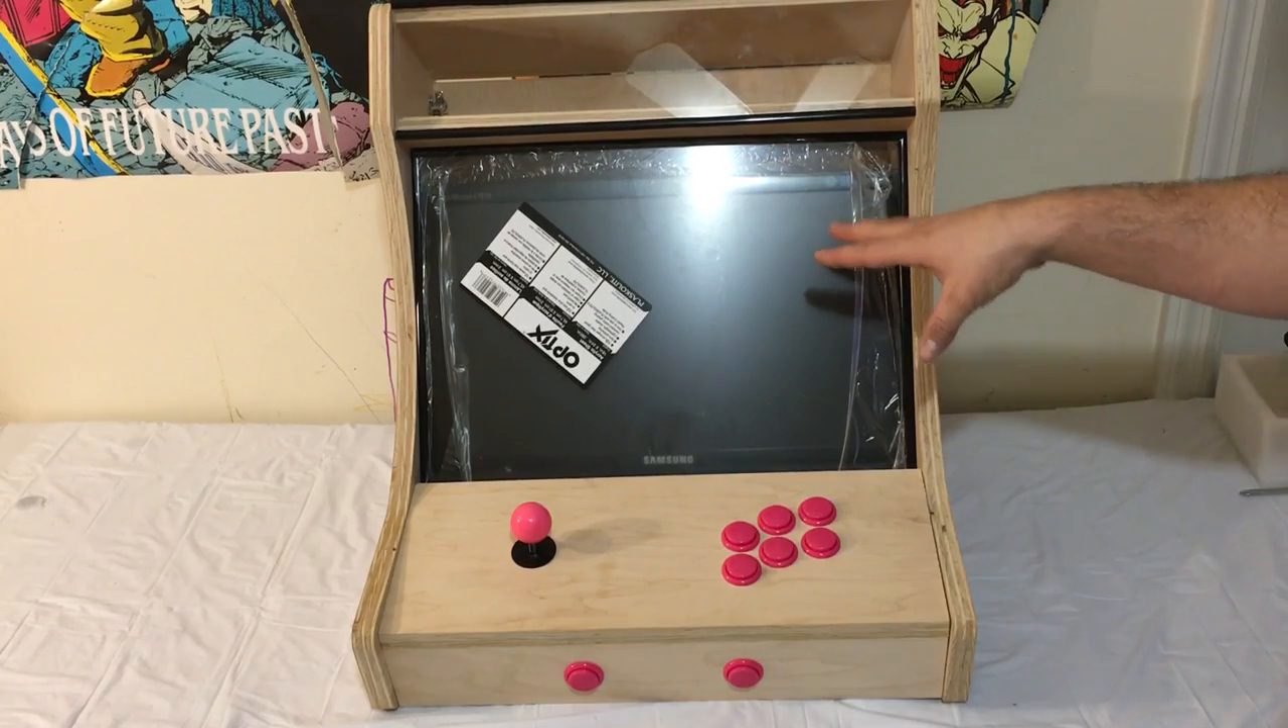I still have the plastic on the screen as you can see.